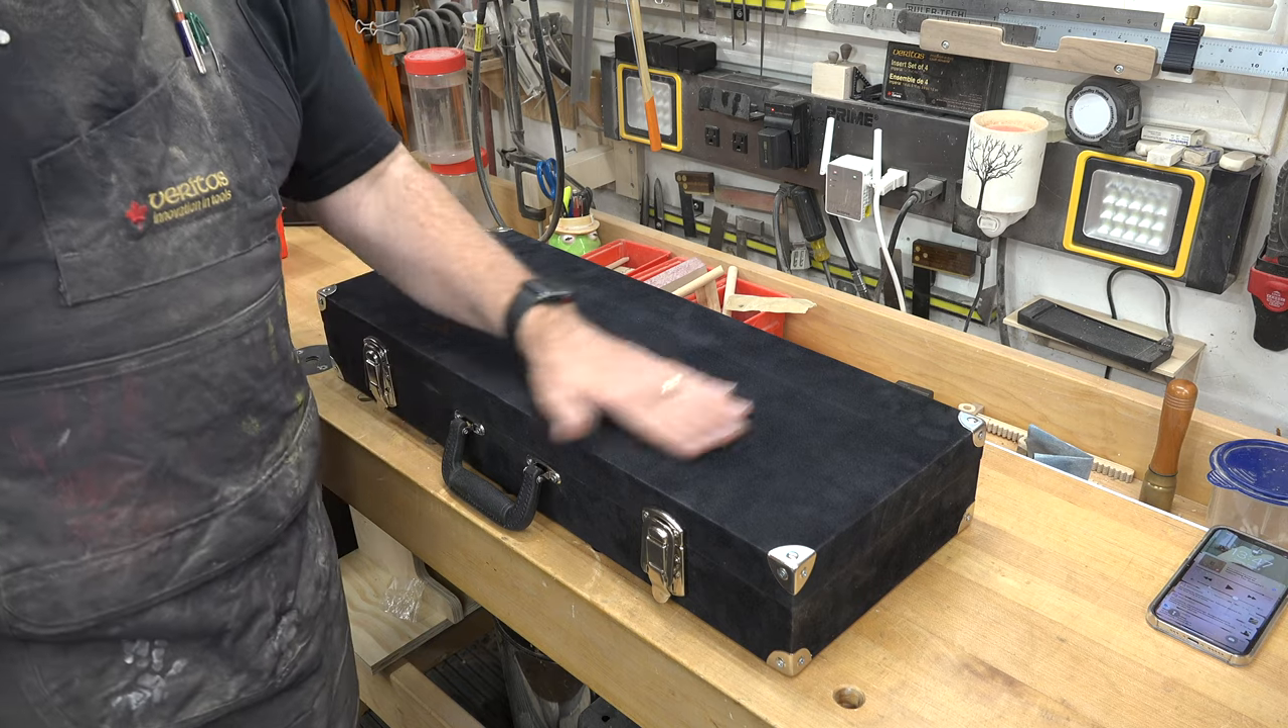And with all the hardware now installed we end up with something that looks like this and i think it looks absolutely fantastic.